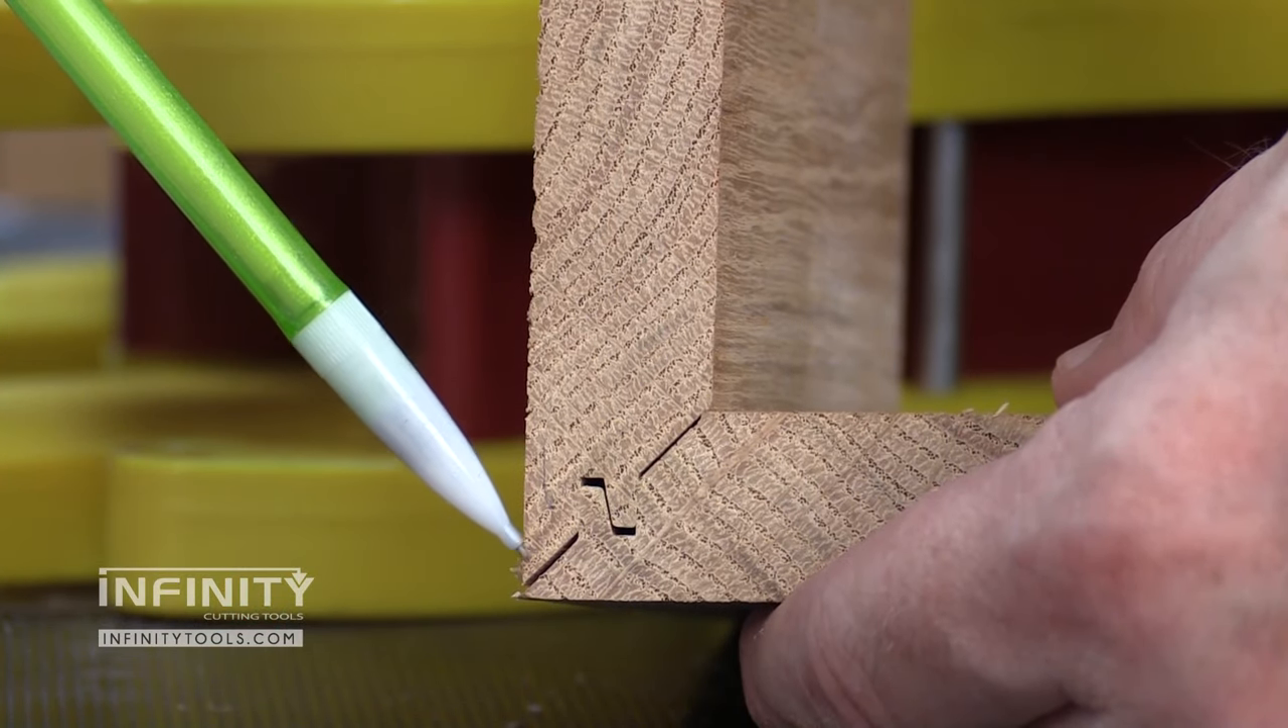Now I've assembled my test pieces and you can see the joint doesn't quite come together perfectly like we like it to.